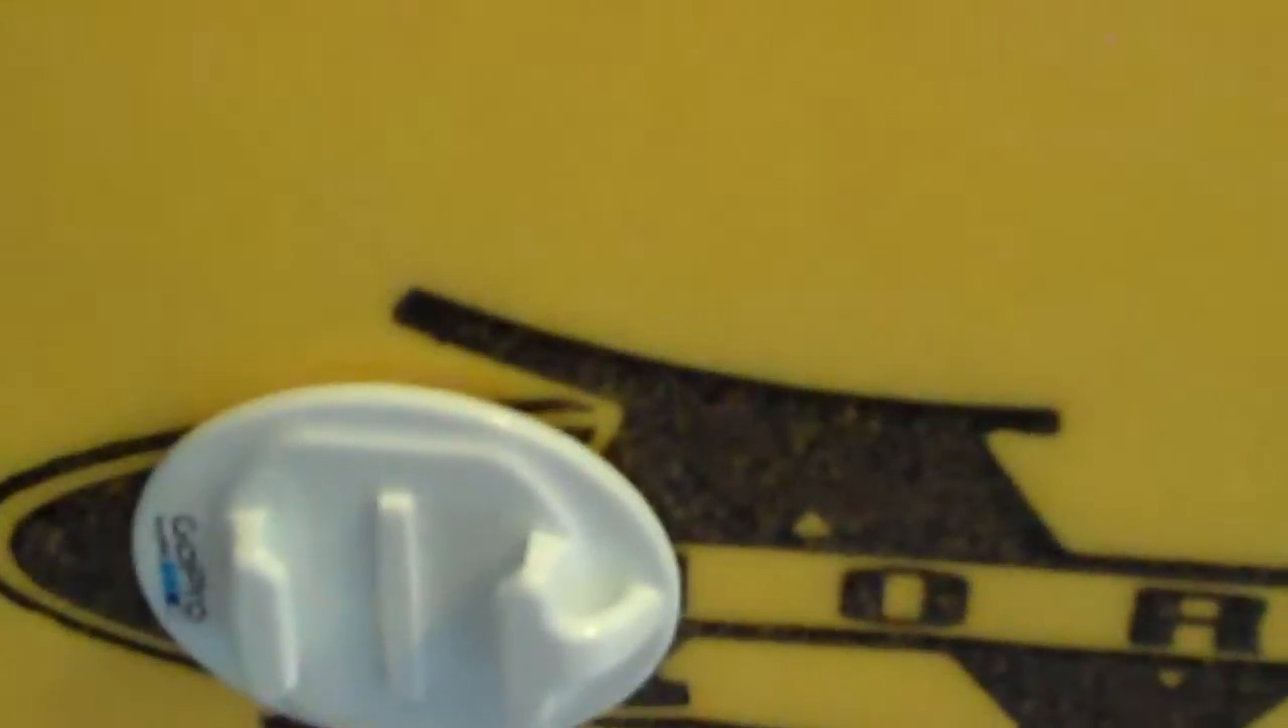I have the bodyboard mount put into the bodyboard.